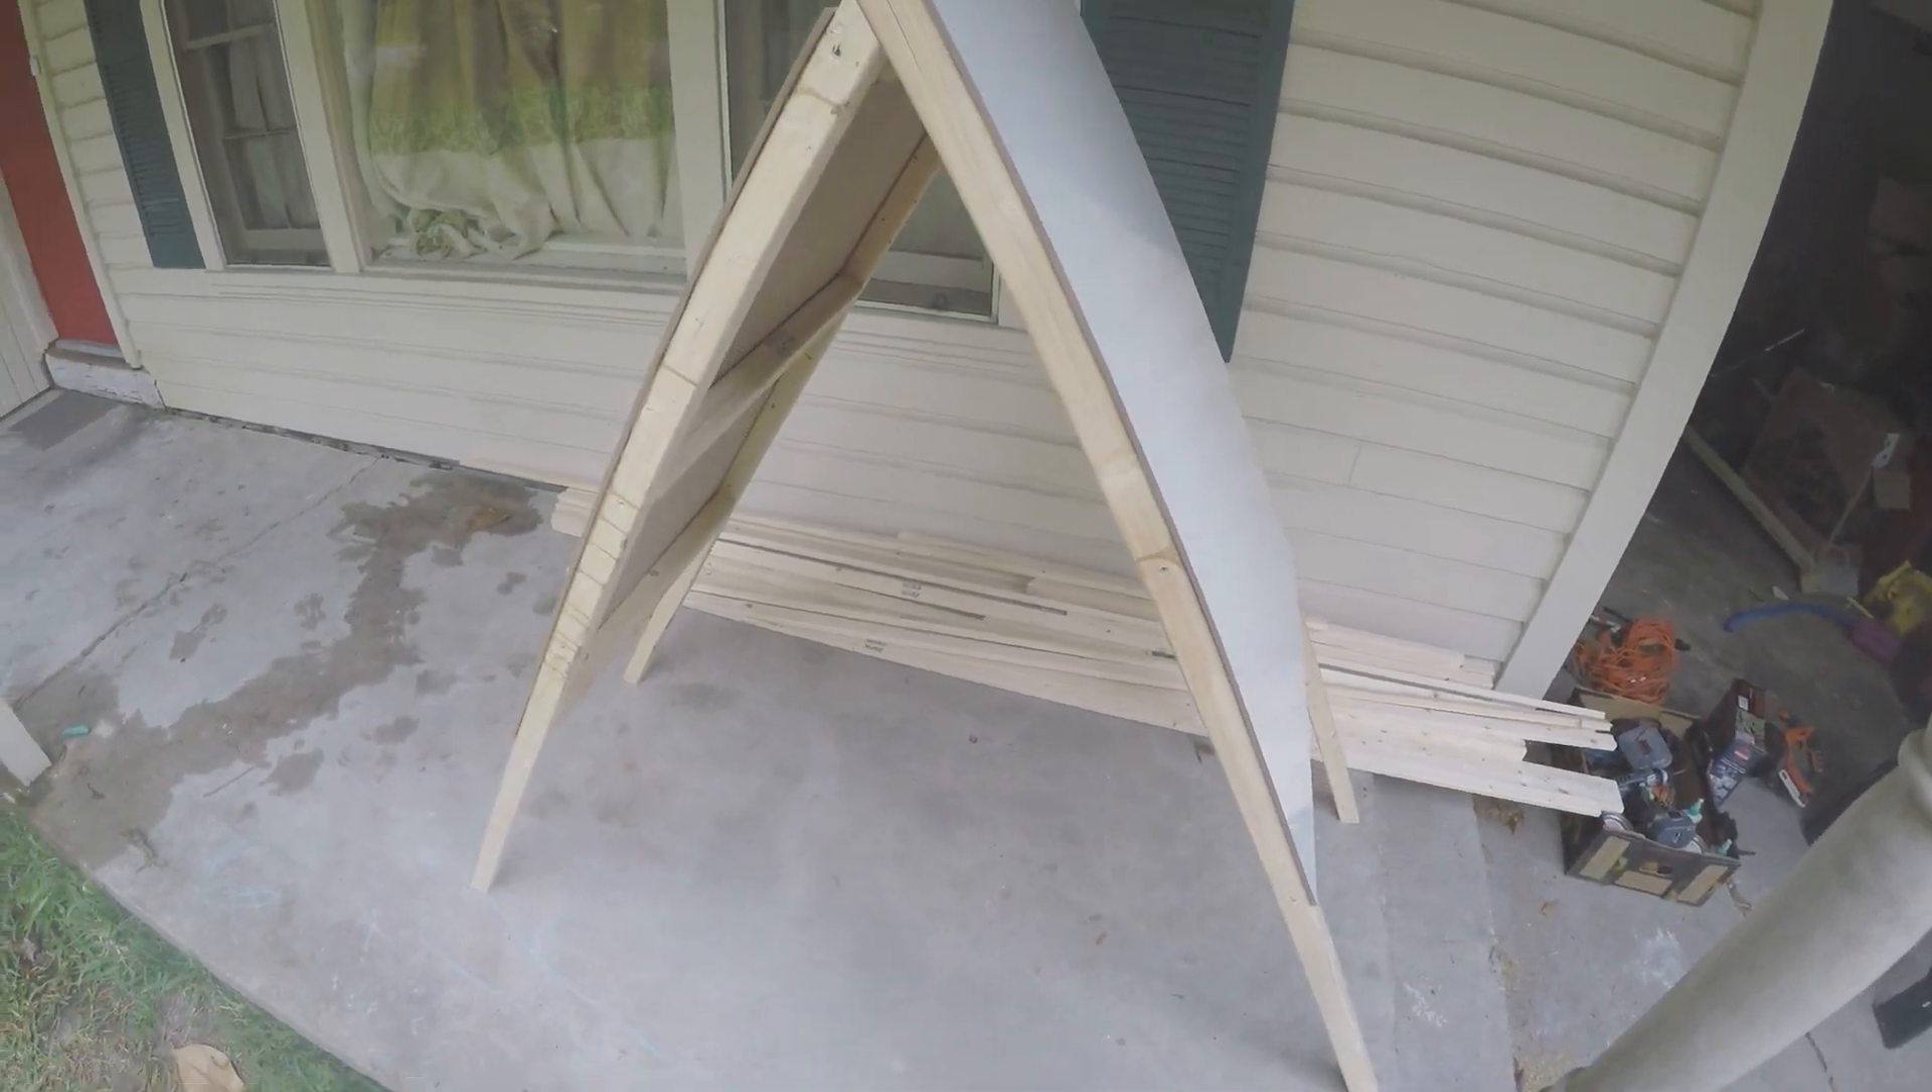The two sides are now stood together and screwed at the top into an a shape.